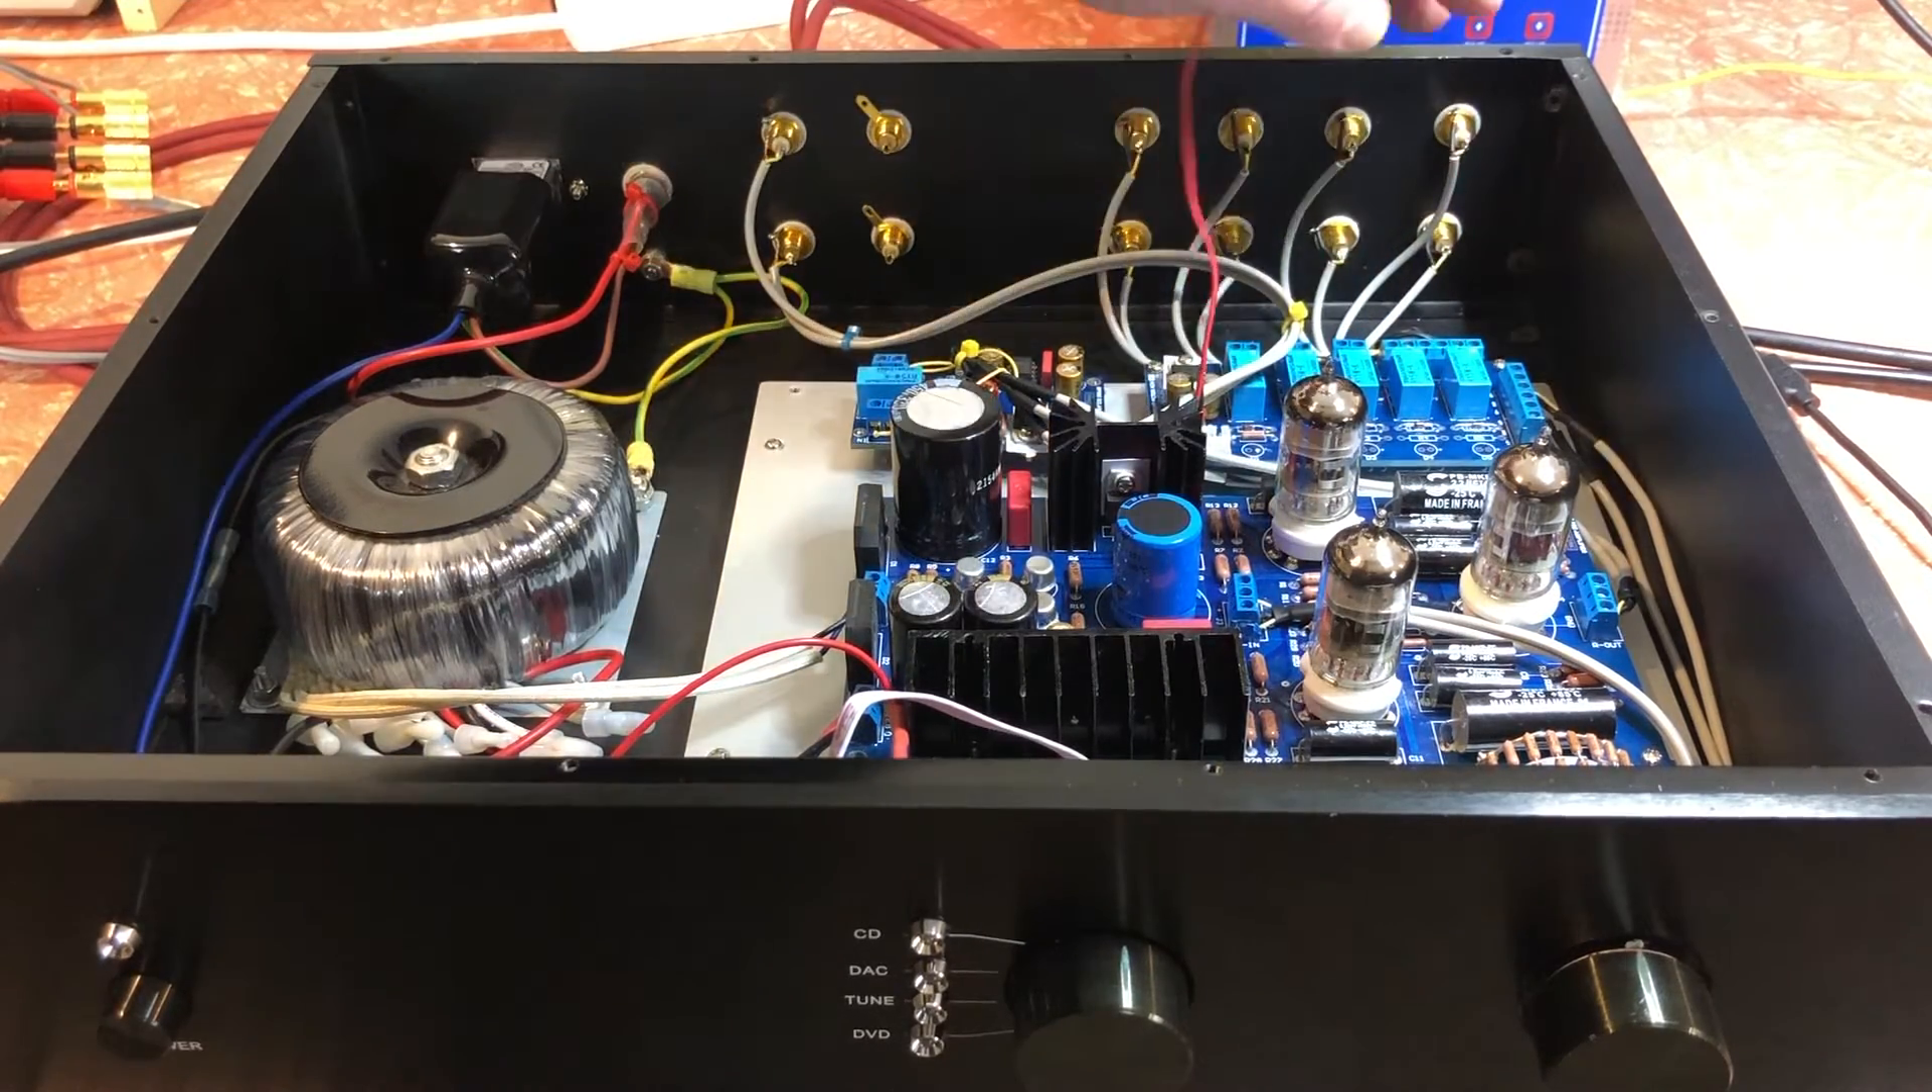The harnesses that I've already made all I had to do was shorten them to go to these RCA jacks on the back.